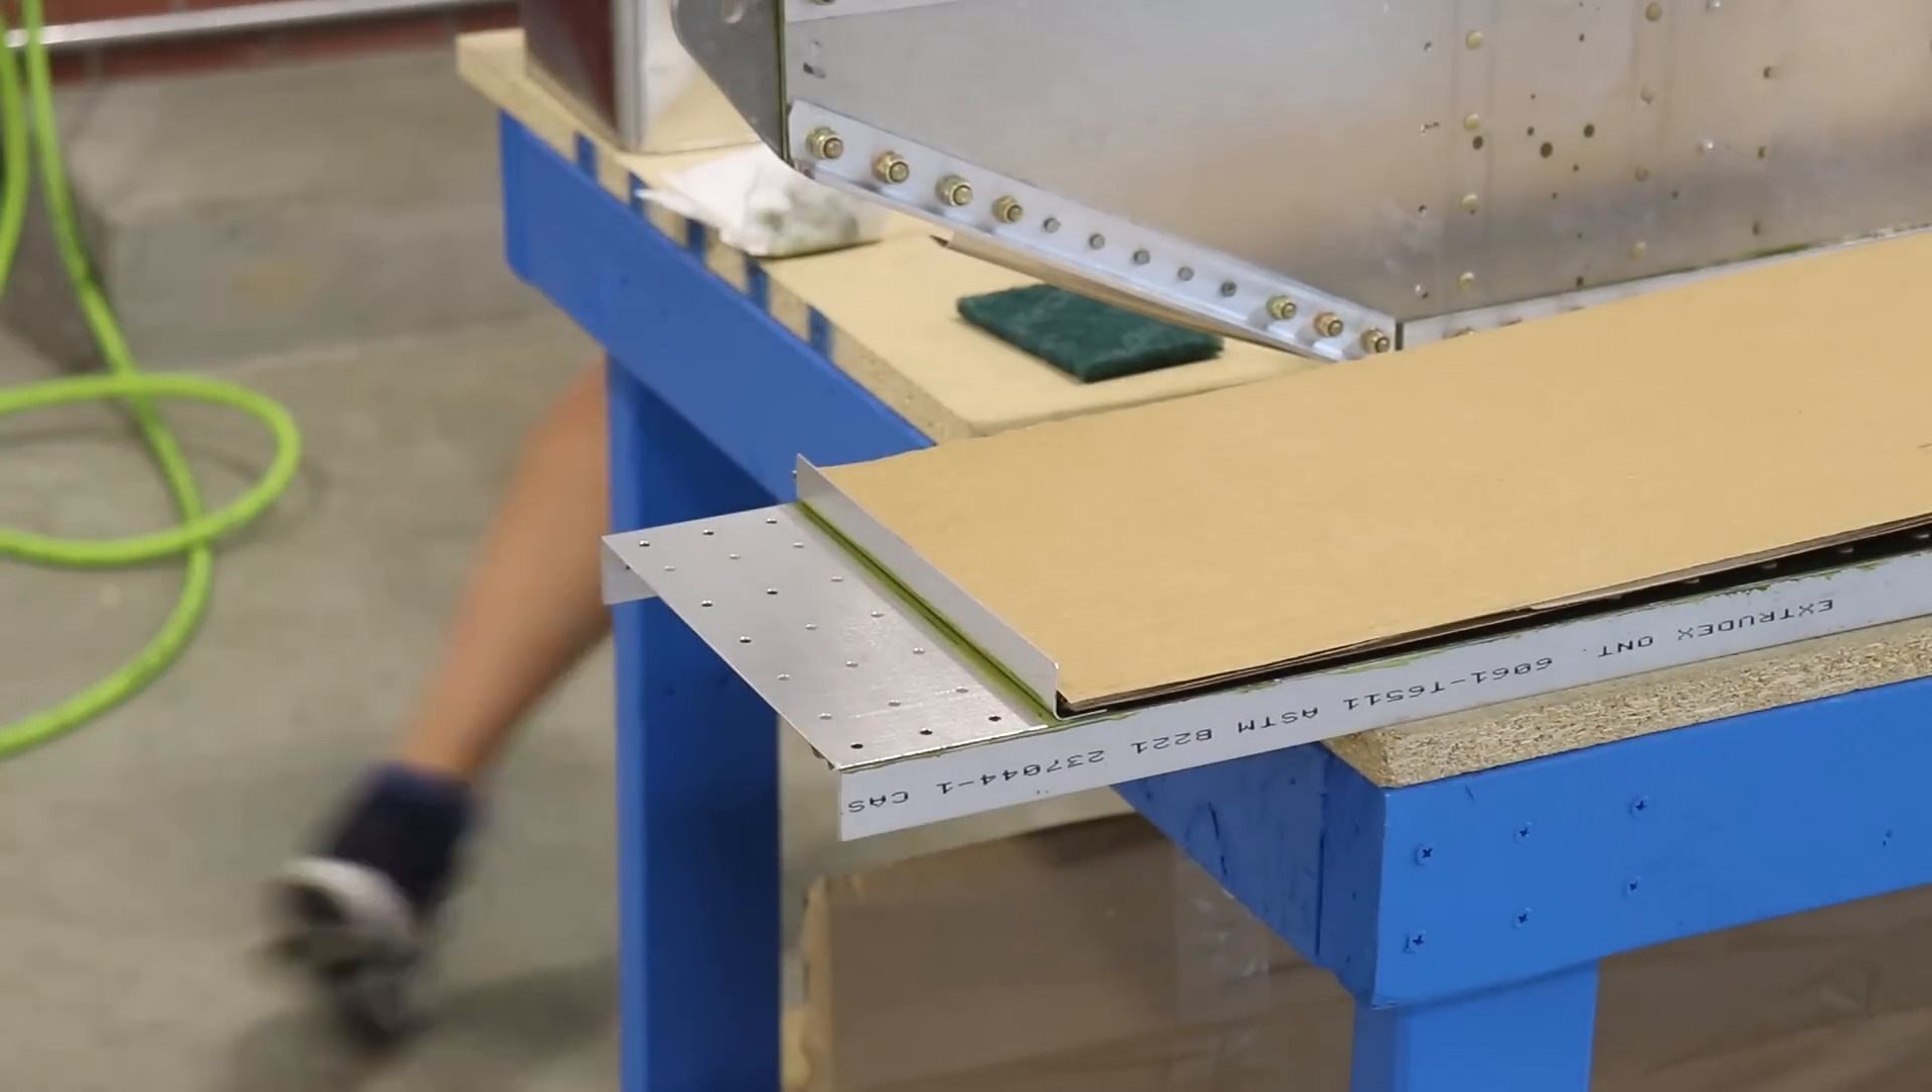I have this piece of cardboard which just happened to be an almost perfect fit for the spar.